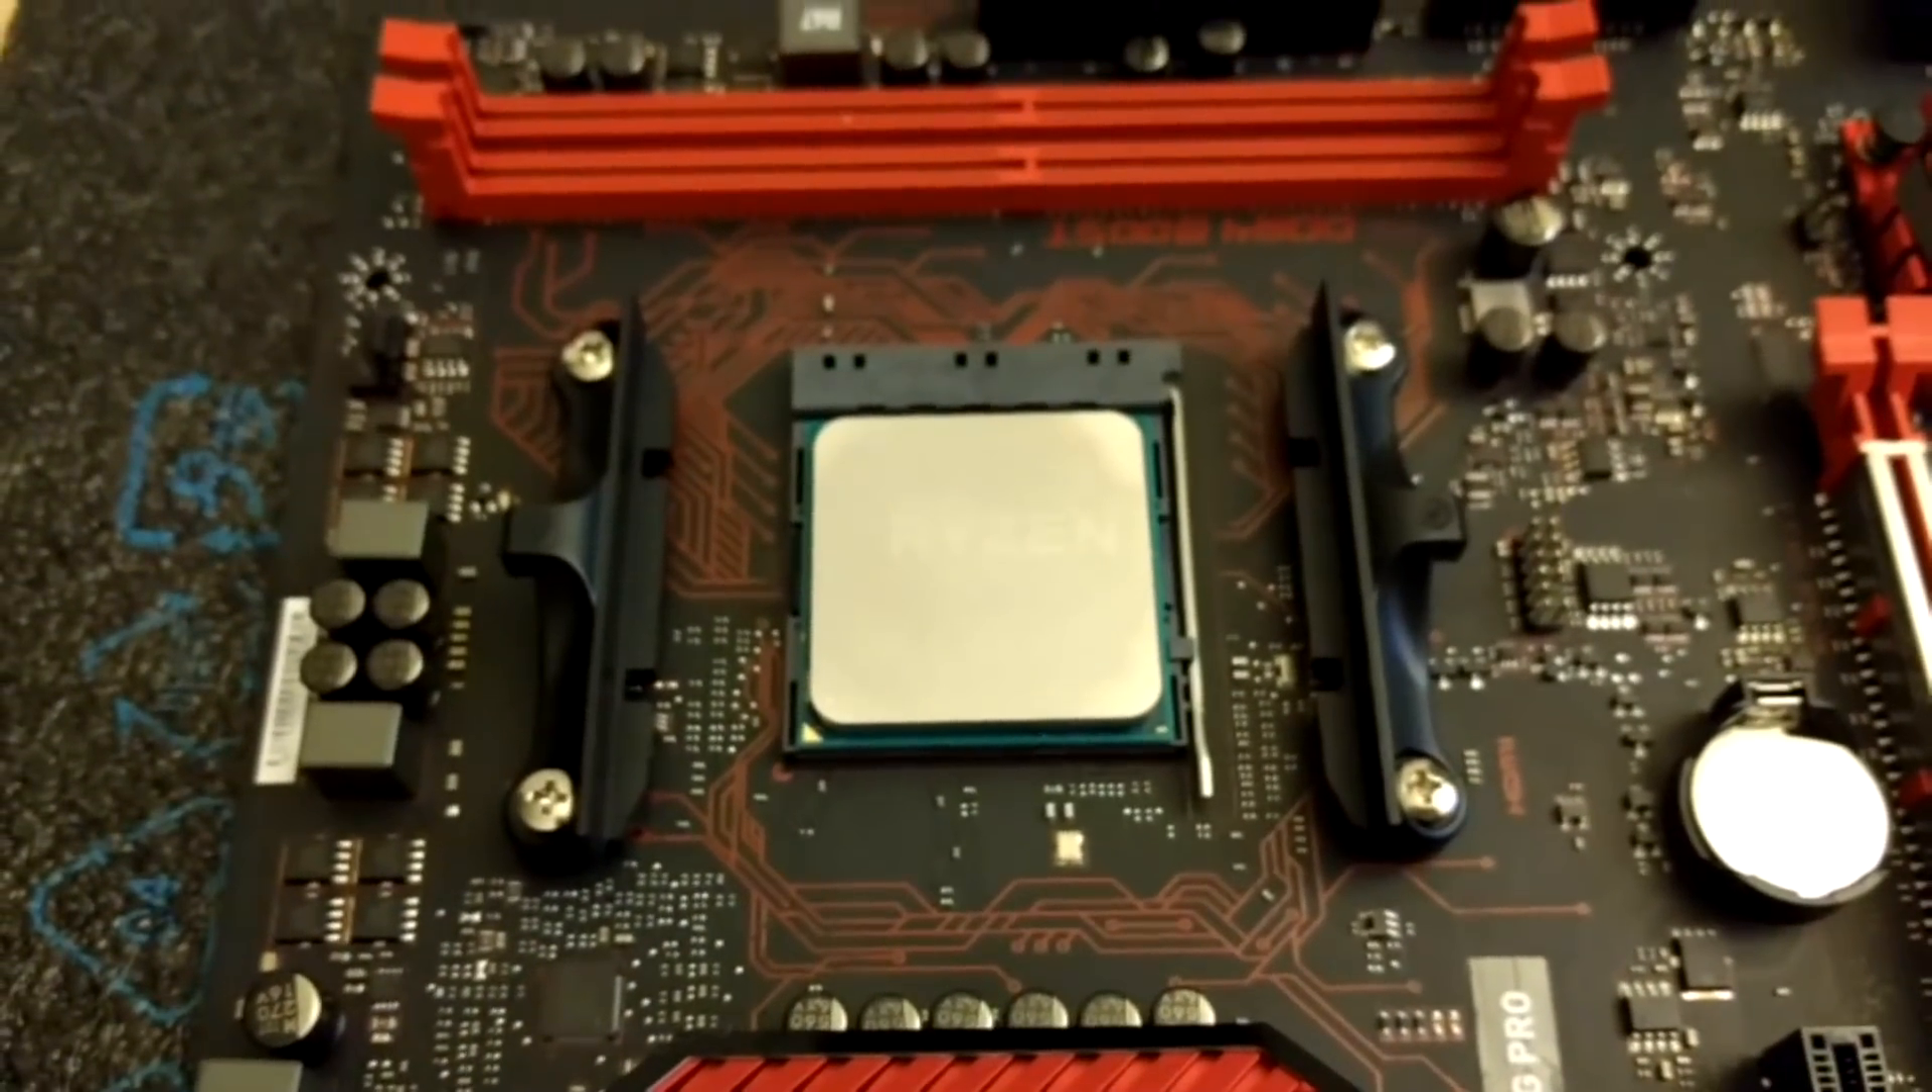This is it. Your processor is in place.